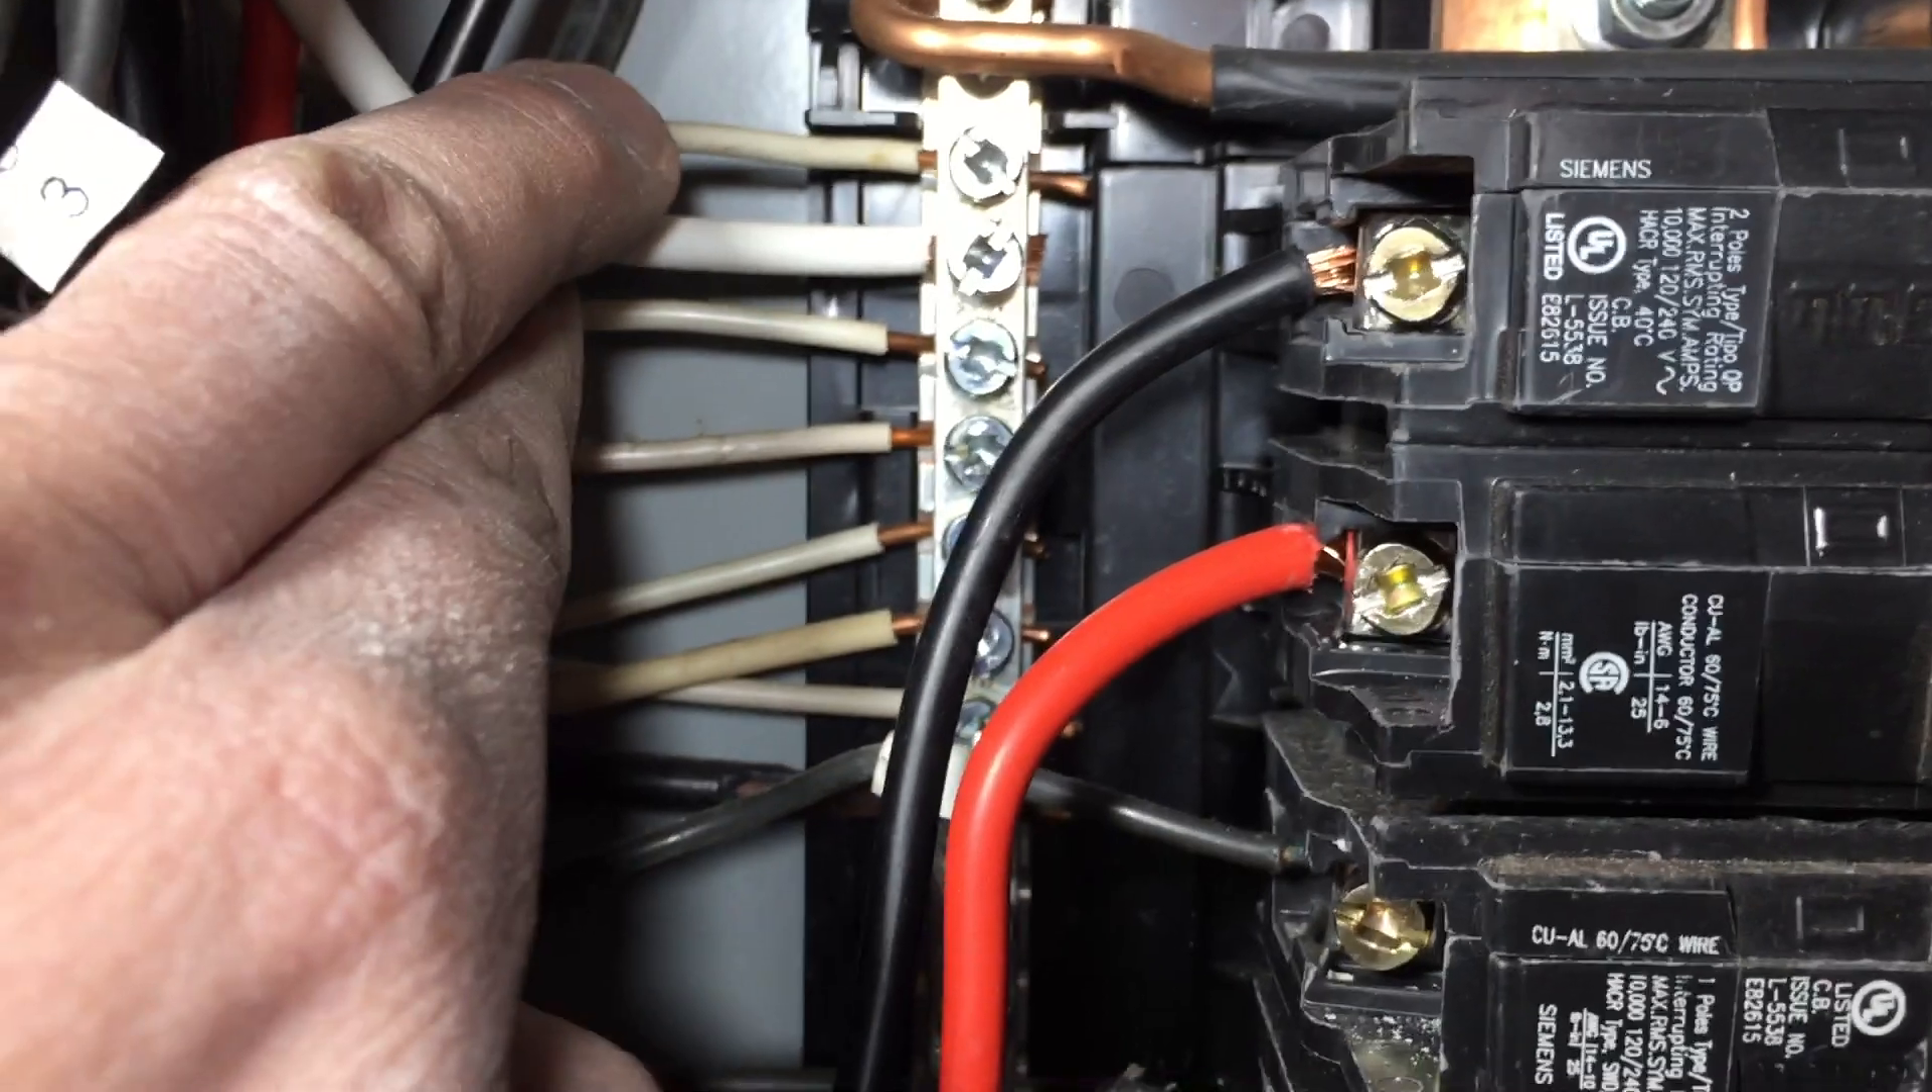Black and red wire are connected to our 30 amp breaker set.